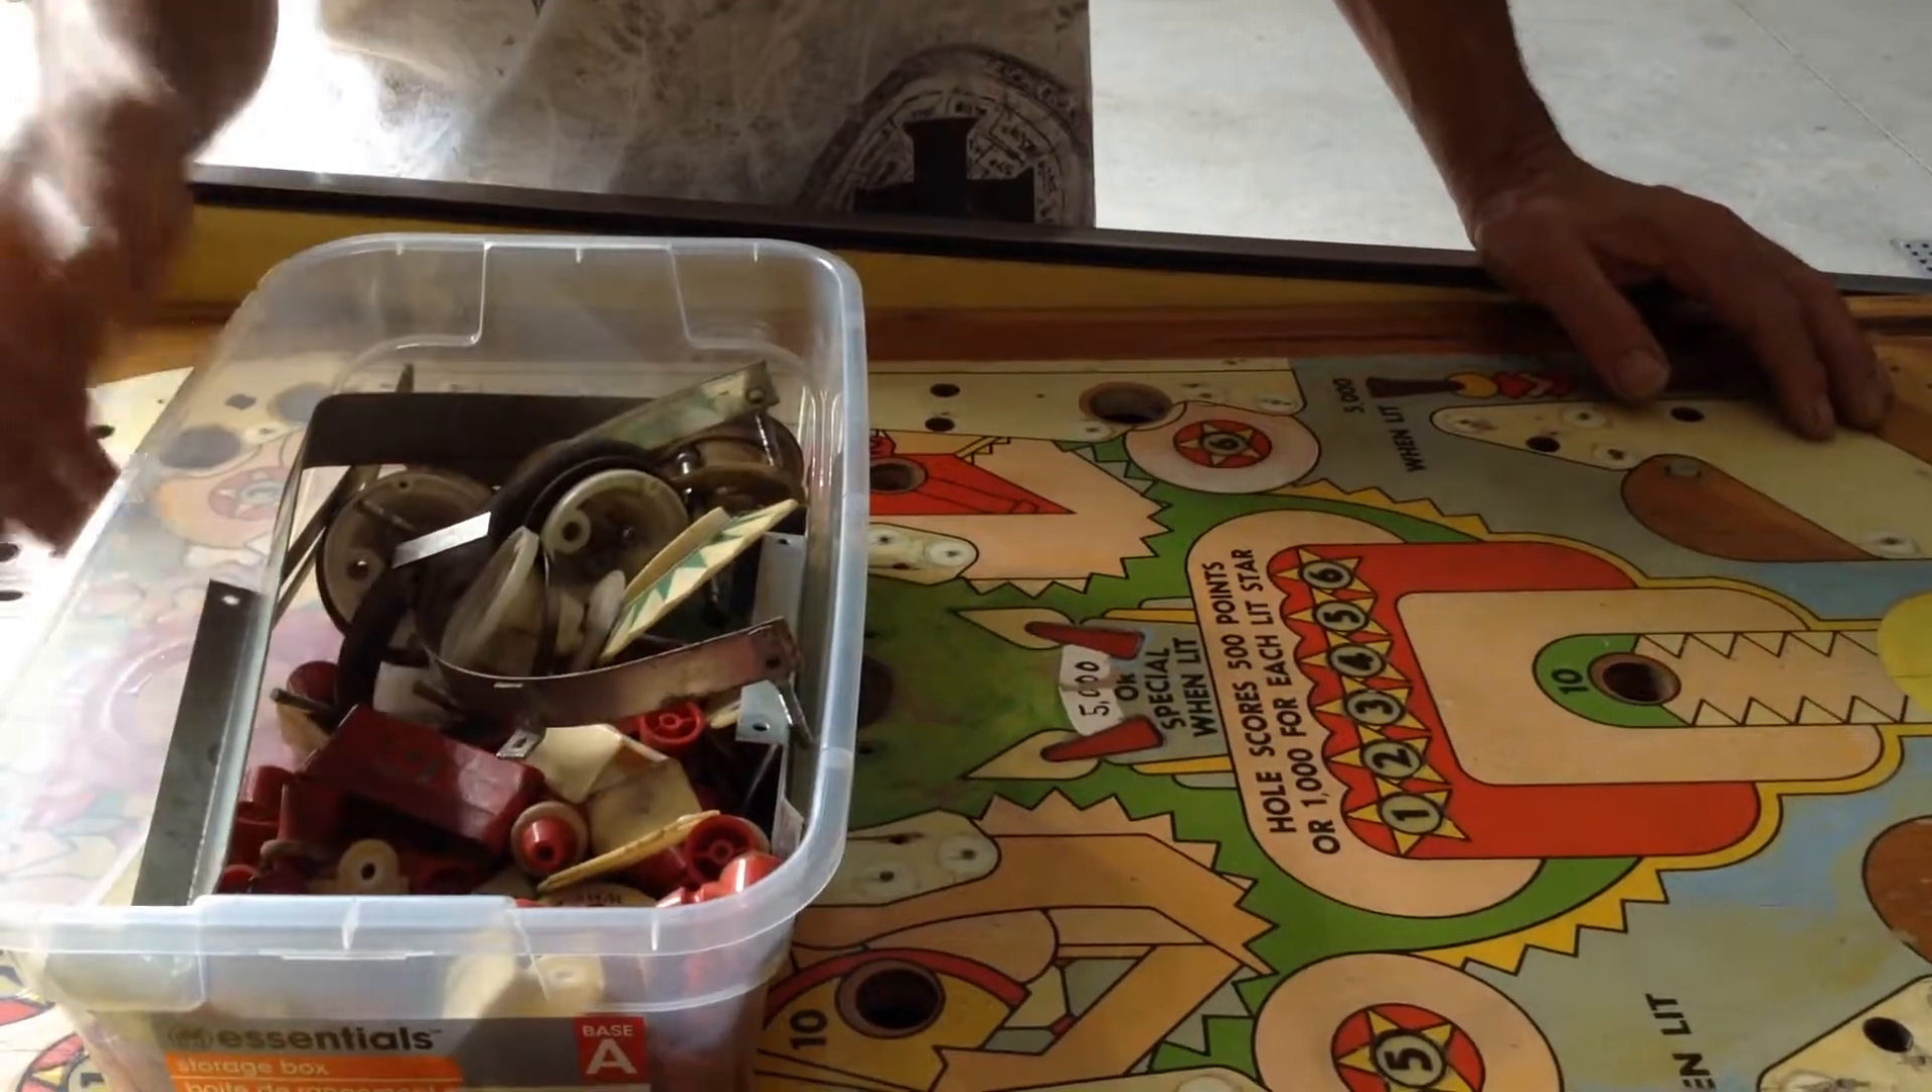I pulled all the parts off. They're all laying in here, all the plastics and so forth.